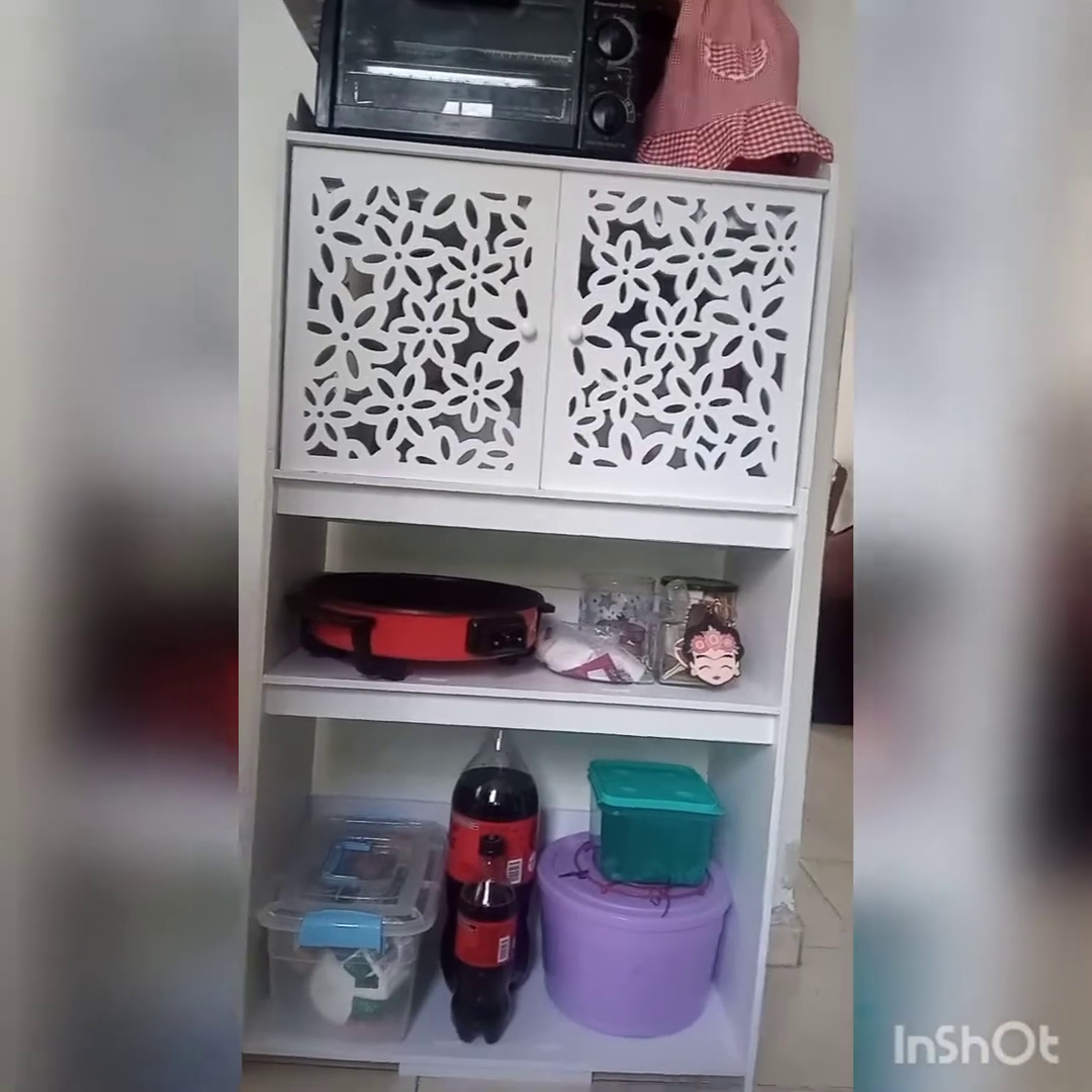Pues listo, ya quedó armada la alacena eco resist, vean qué cosa tan bonita.